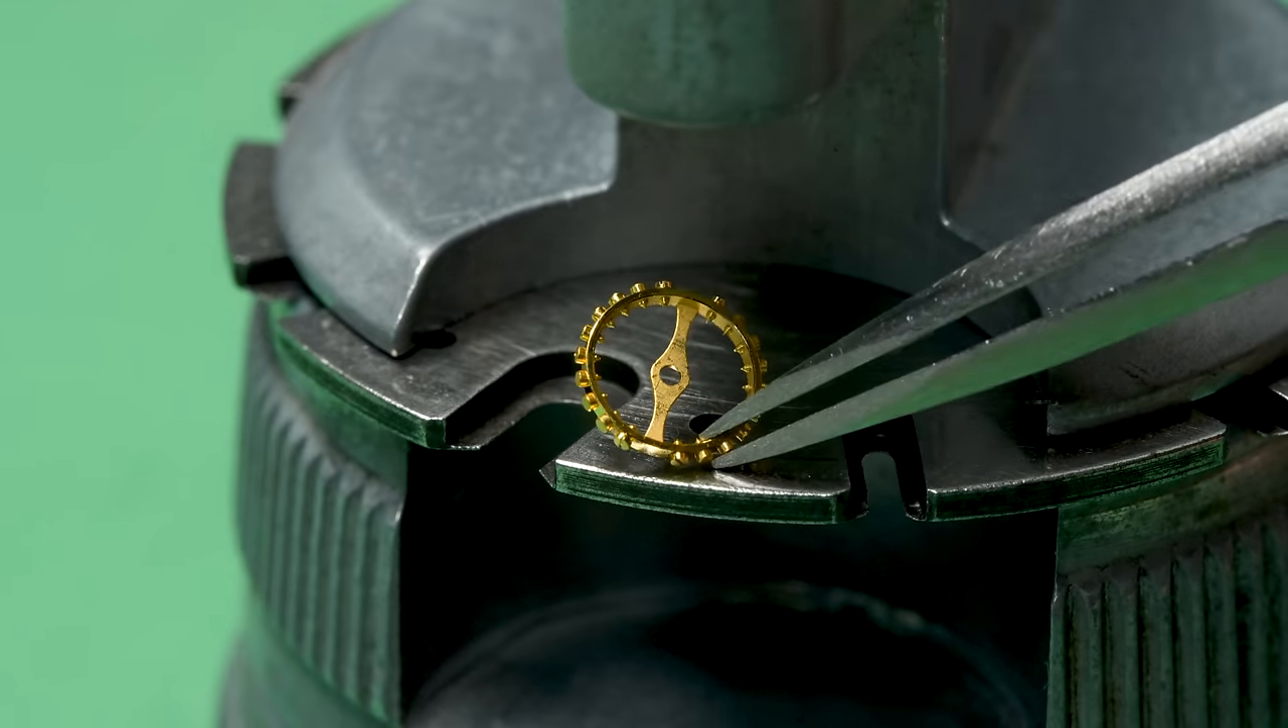There's the balance wheel. No longer with a balance staff in the middle.